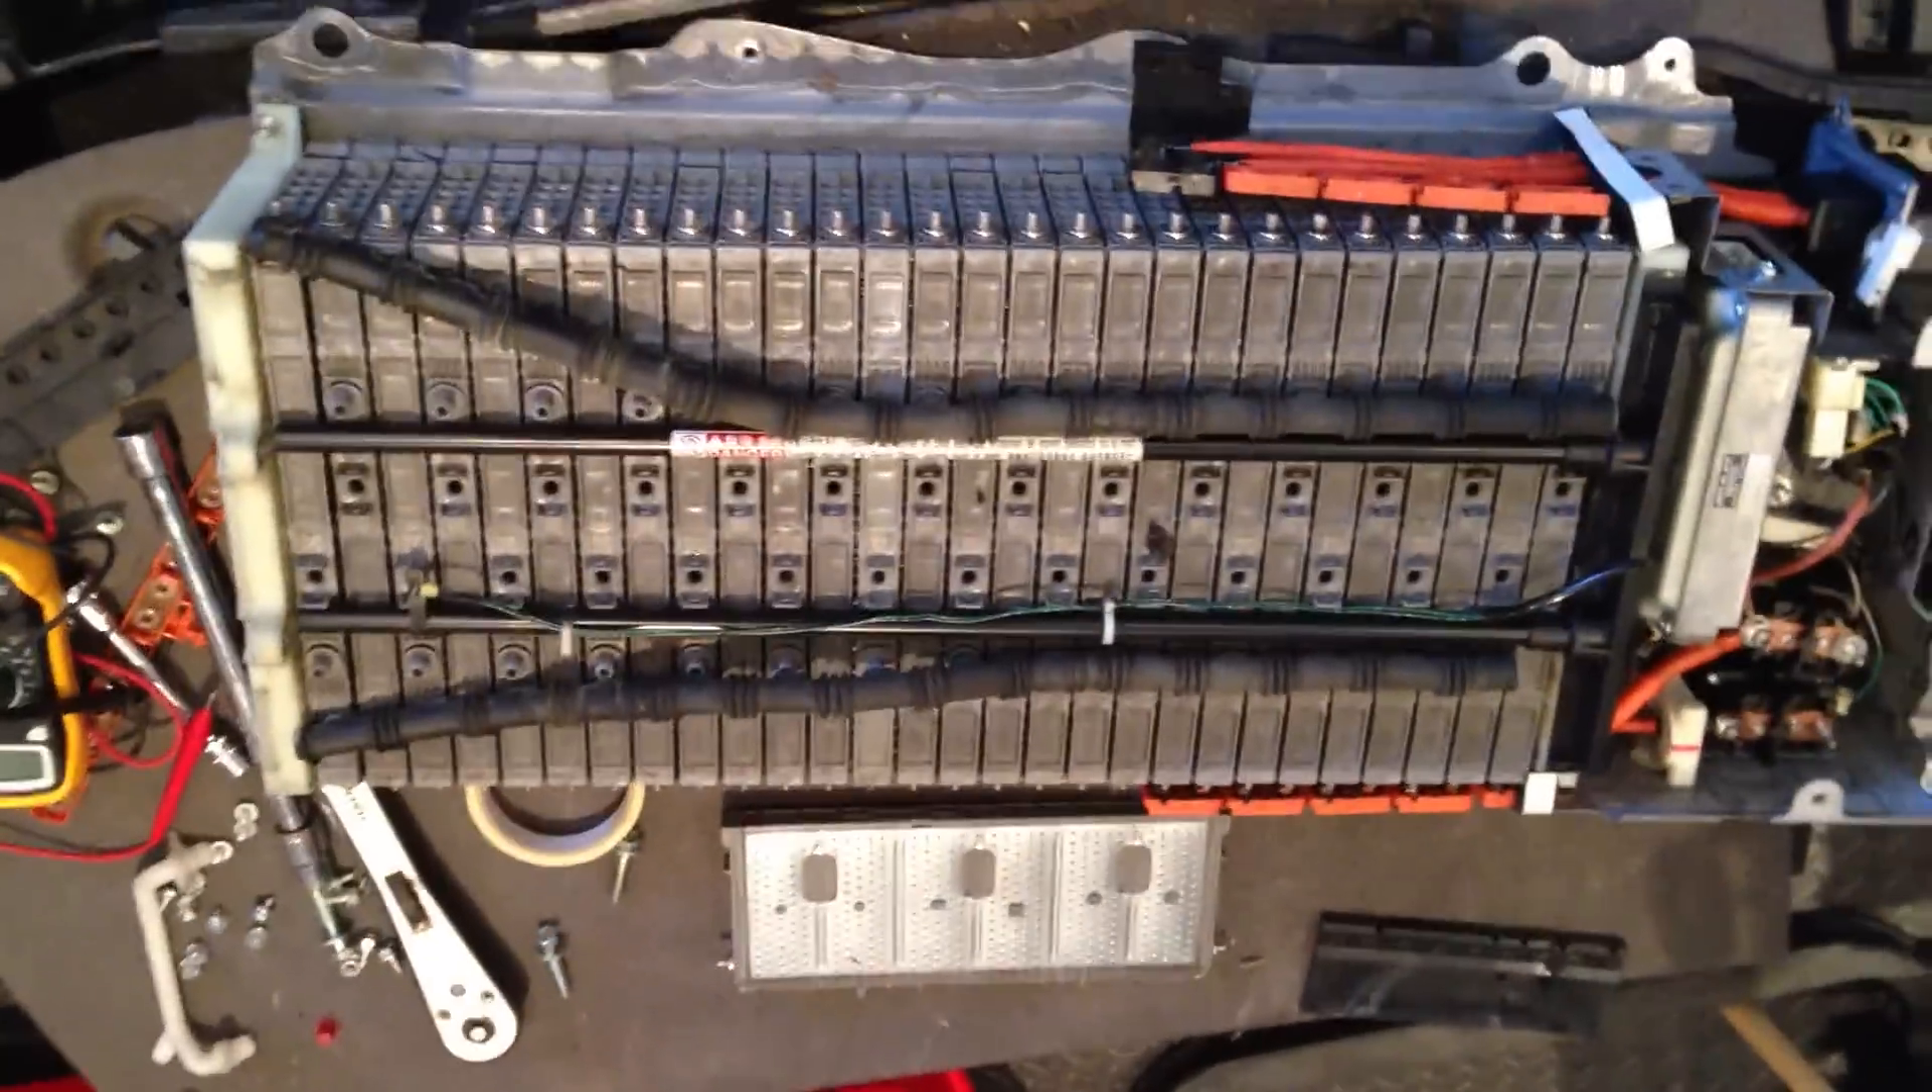OK, so this is our Prius battery. As you can see, I've stripped it down.